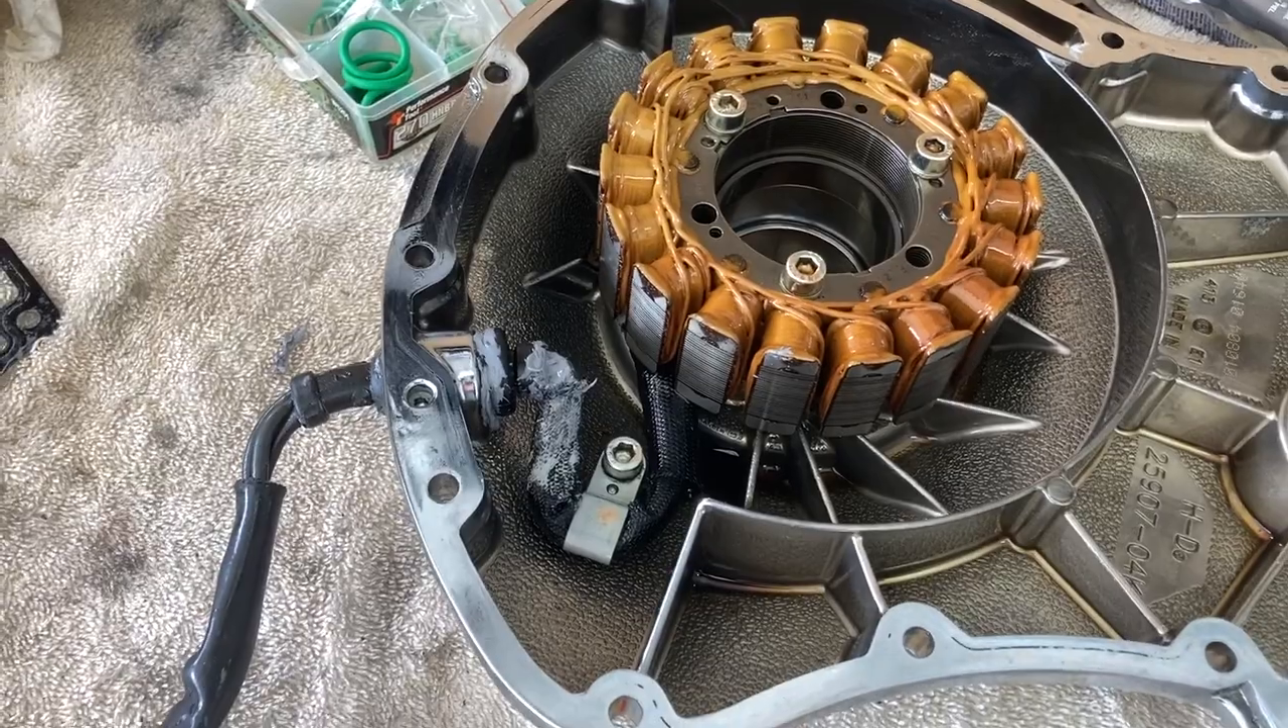And we're ready to just bolt the cover back on.